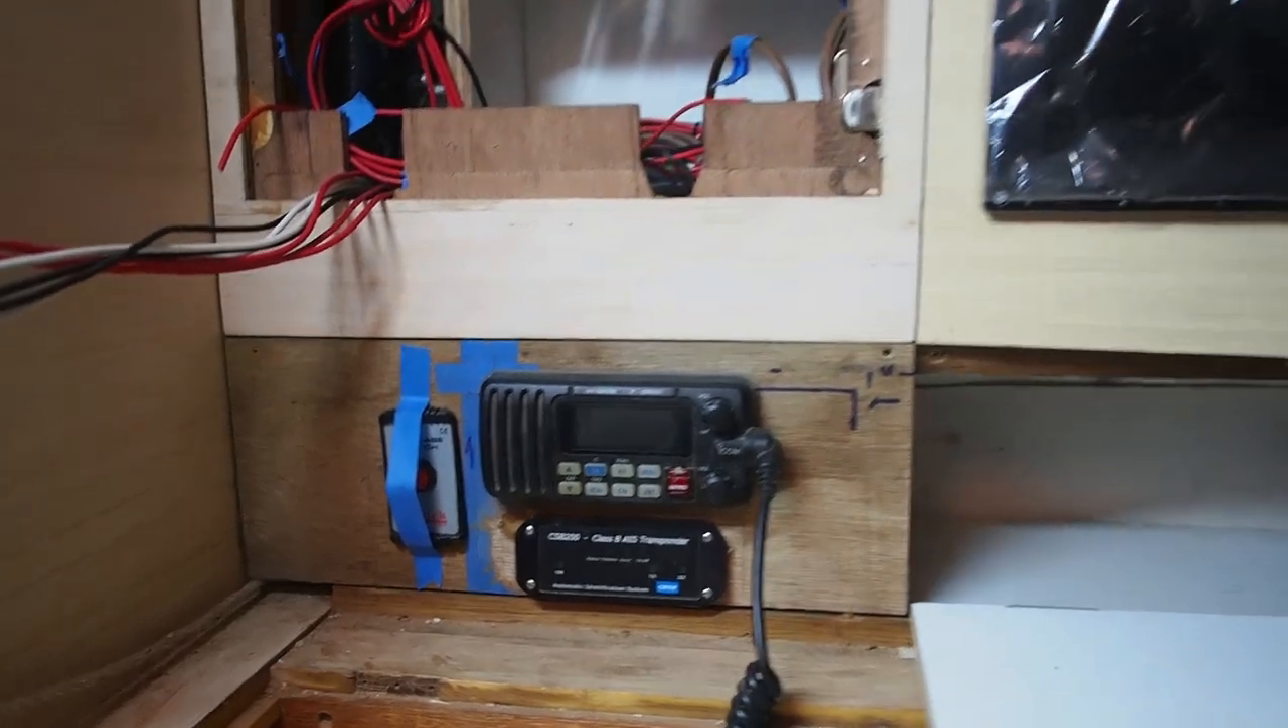Happy to see that both the VHF and the AIS unit and the anchor breaker all fit on that panel.